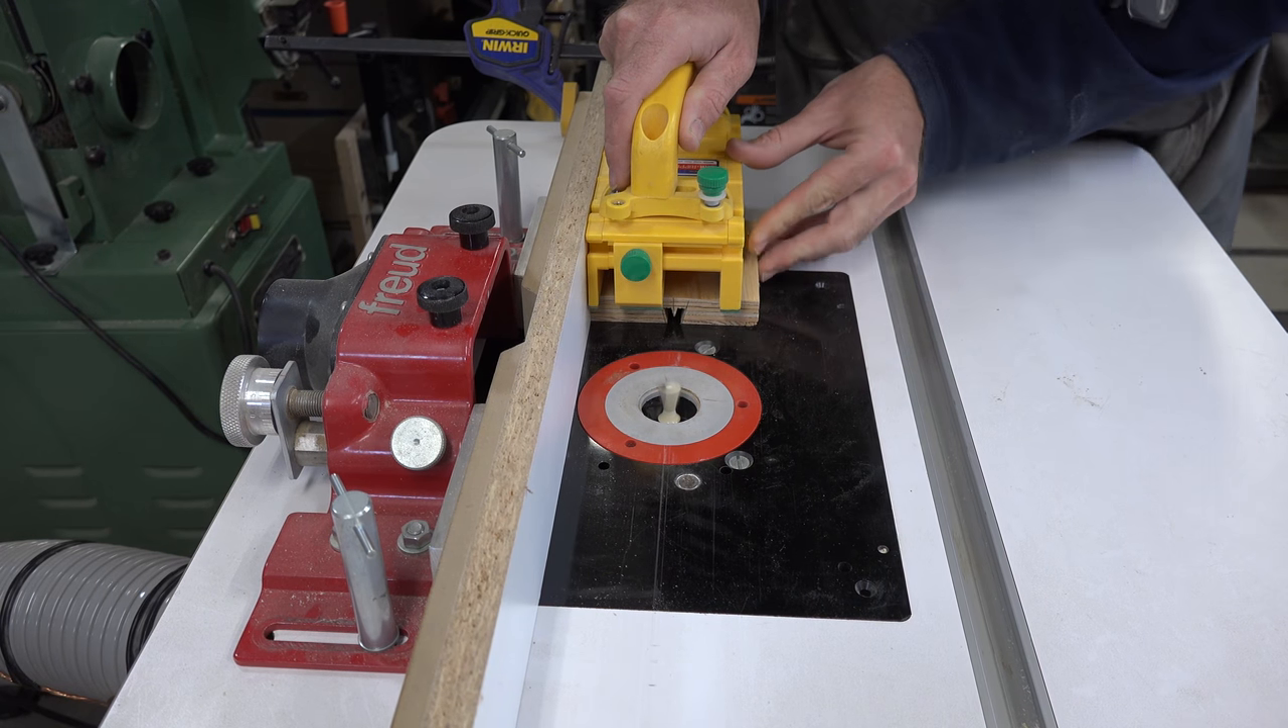At the router table i've got a auxiliary fence installed and clamped to the original fence.